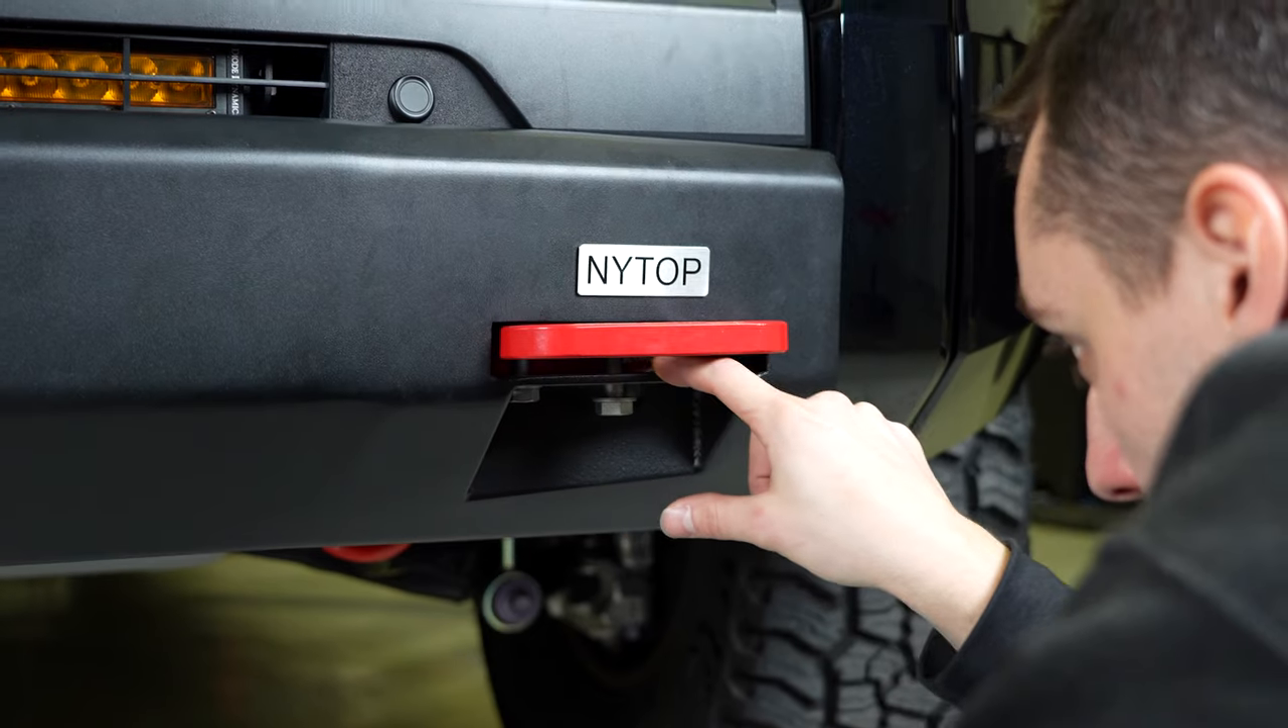So if you look, you can see we have a big gap here between the tow hook and the bumper and that's where these spacers are going to come in handy.